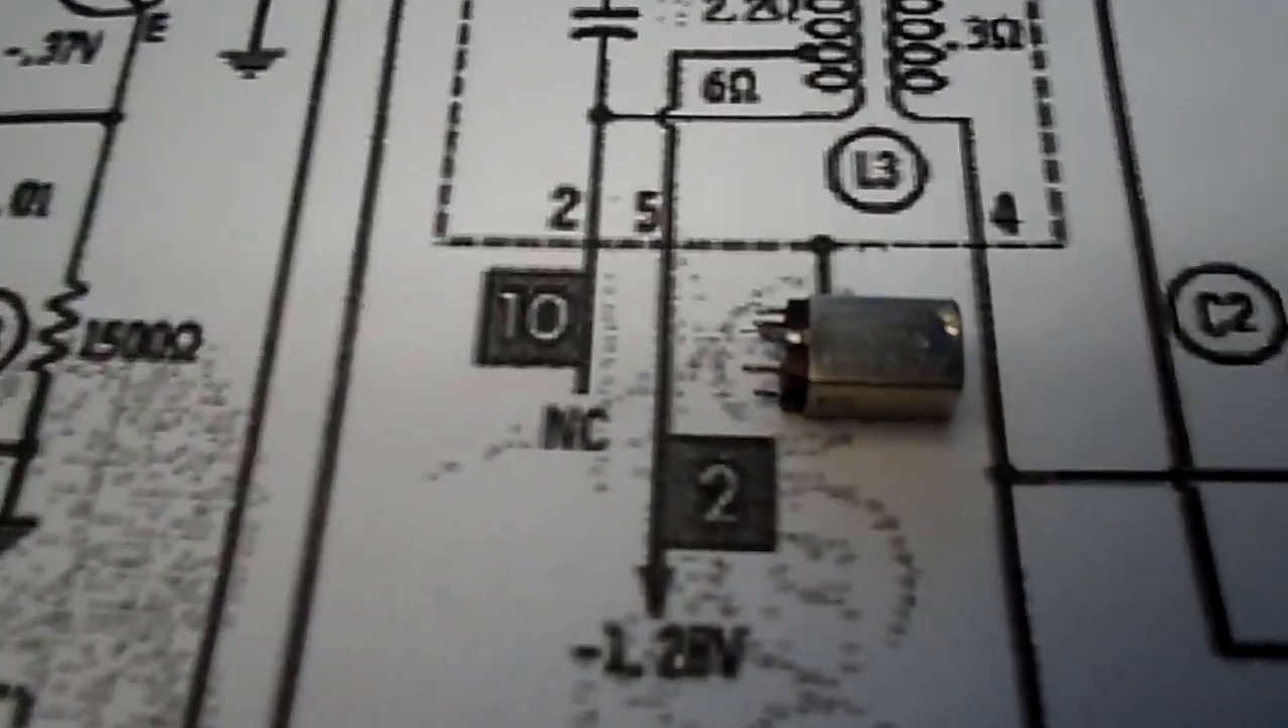So there we basically are with the can slid on.